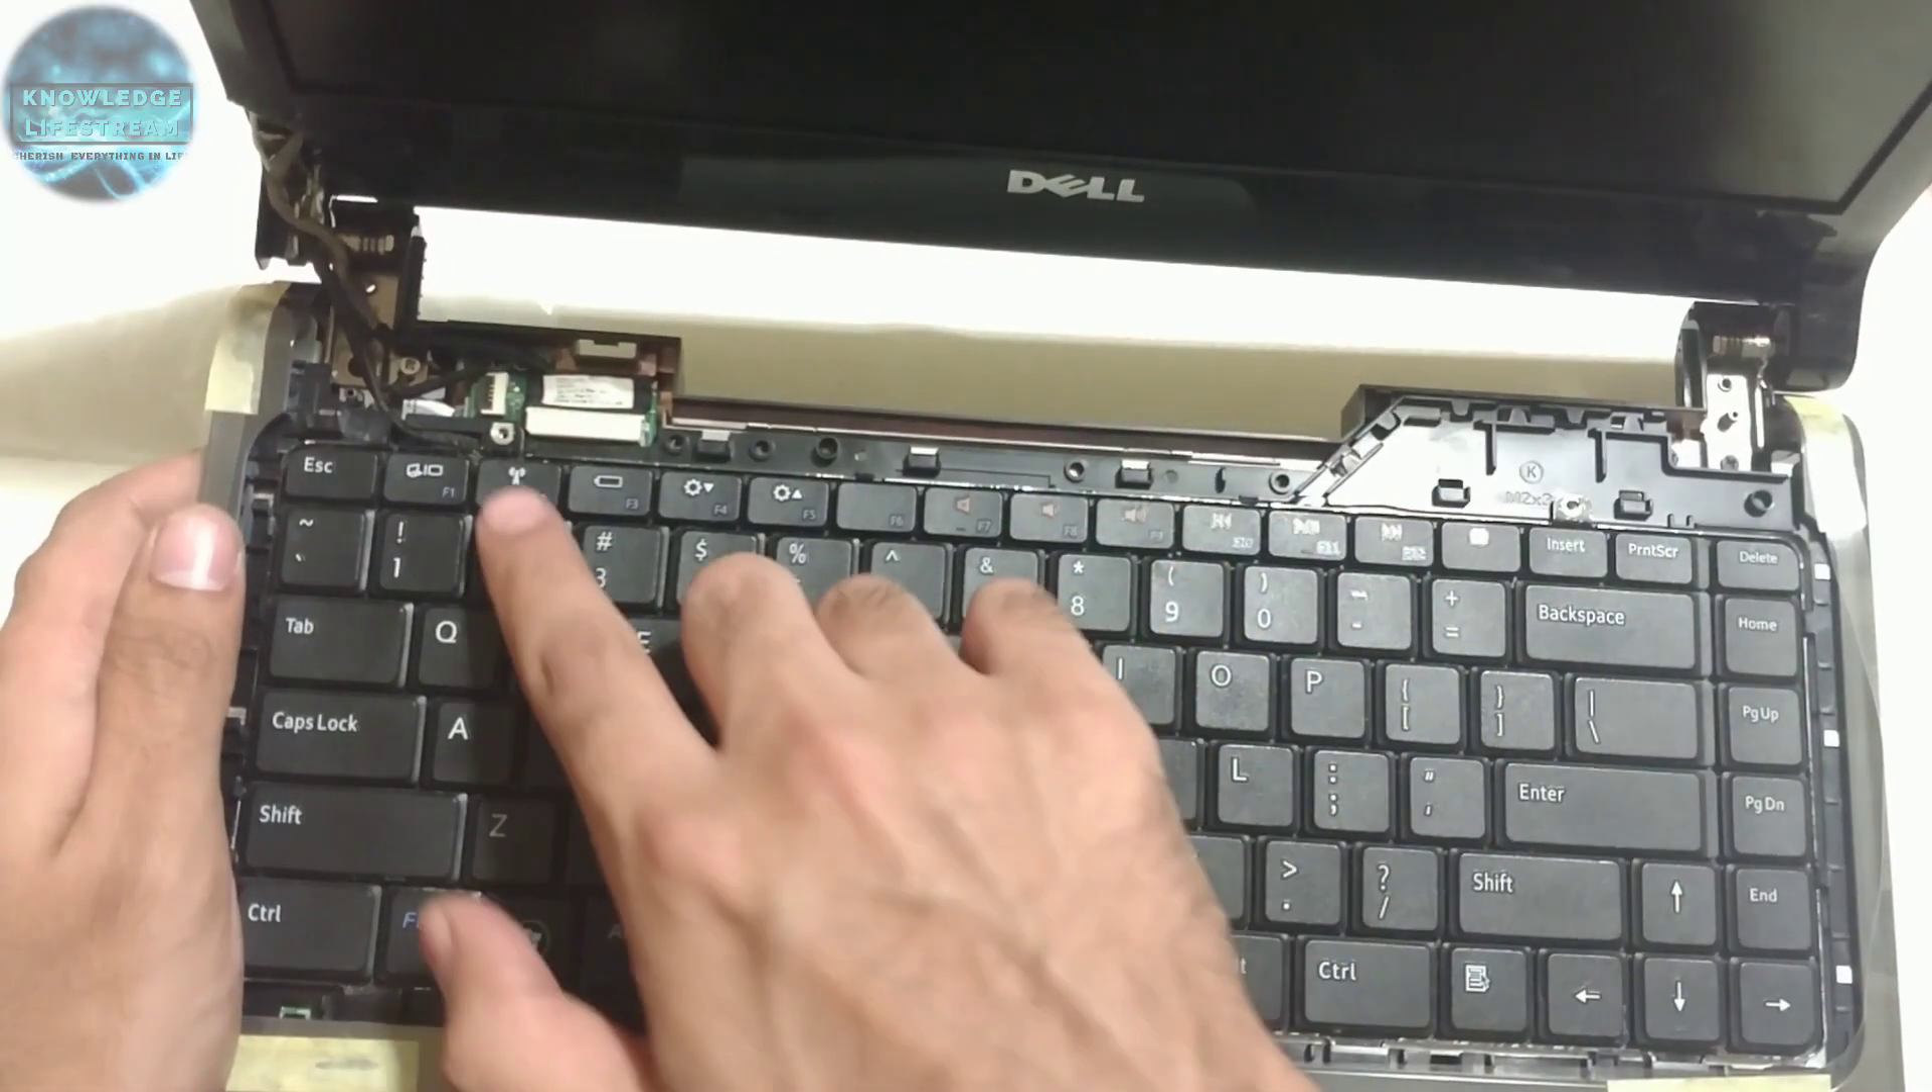The keyboard is placed on top.